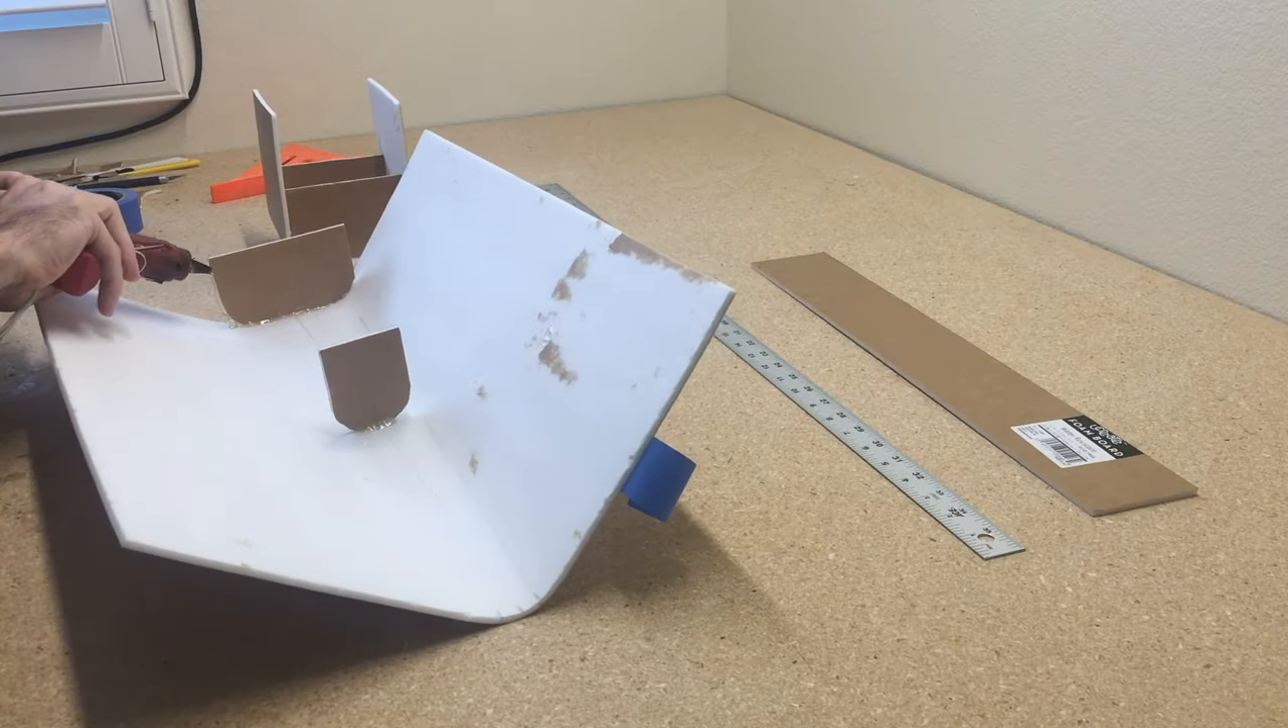I just put two ribs, one on the portion that hooks up to the mid part of the fuselage and then one in the middle of the rear part of the fuselage.